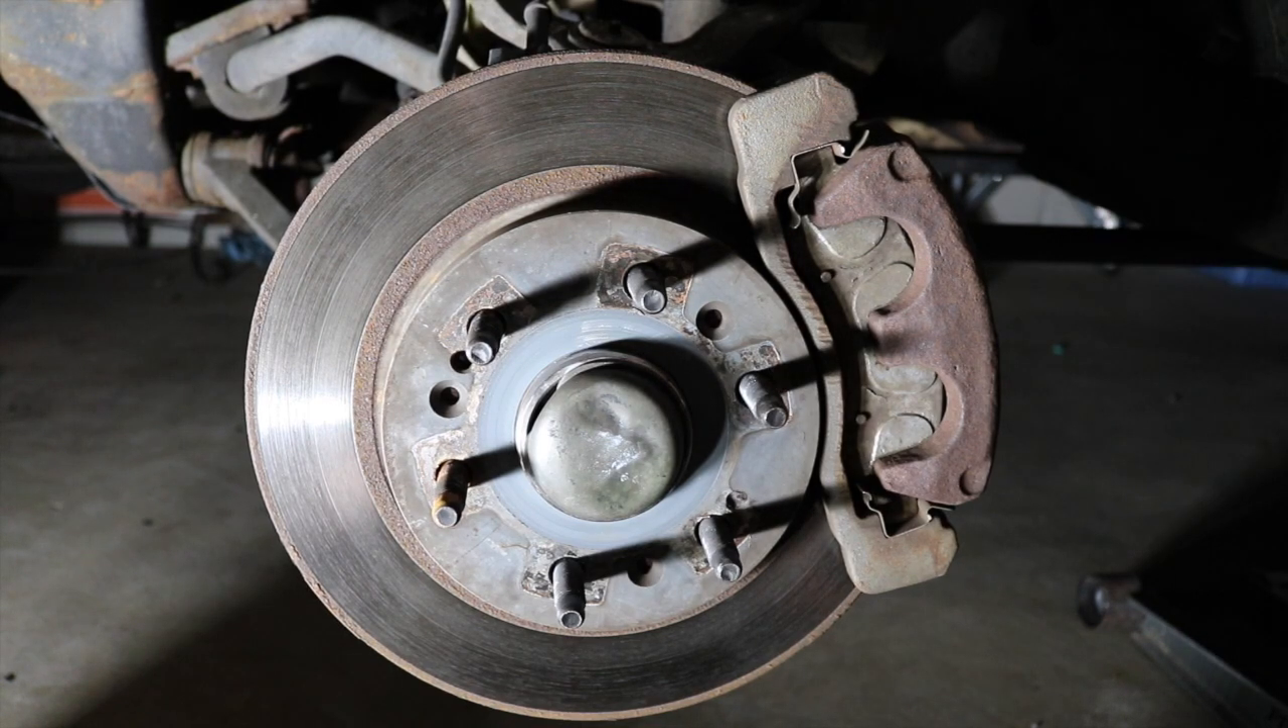You can see that we have our rotor and caliper set up.